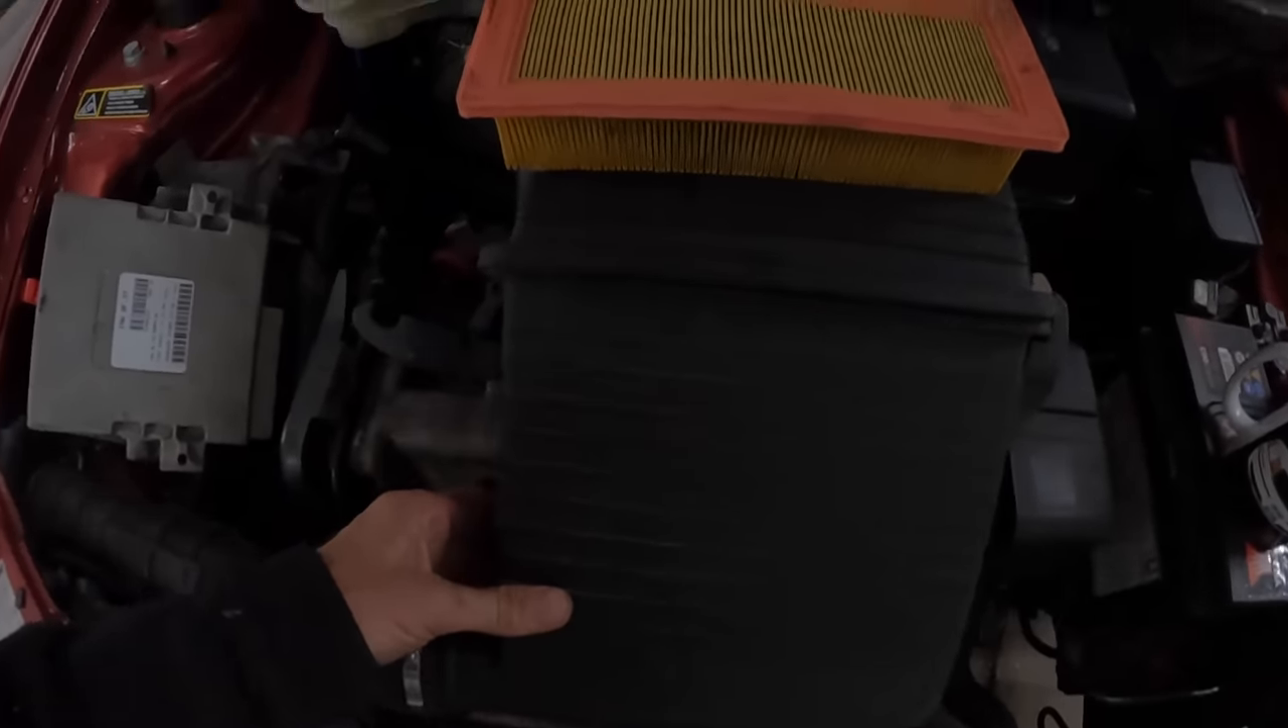Right now the only thing left to do is to snap the air filter back into place with the nice shiny new filter element popped inside there.